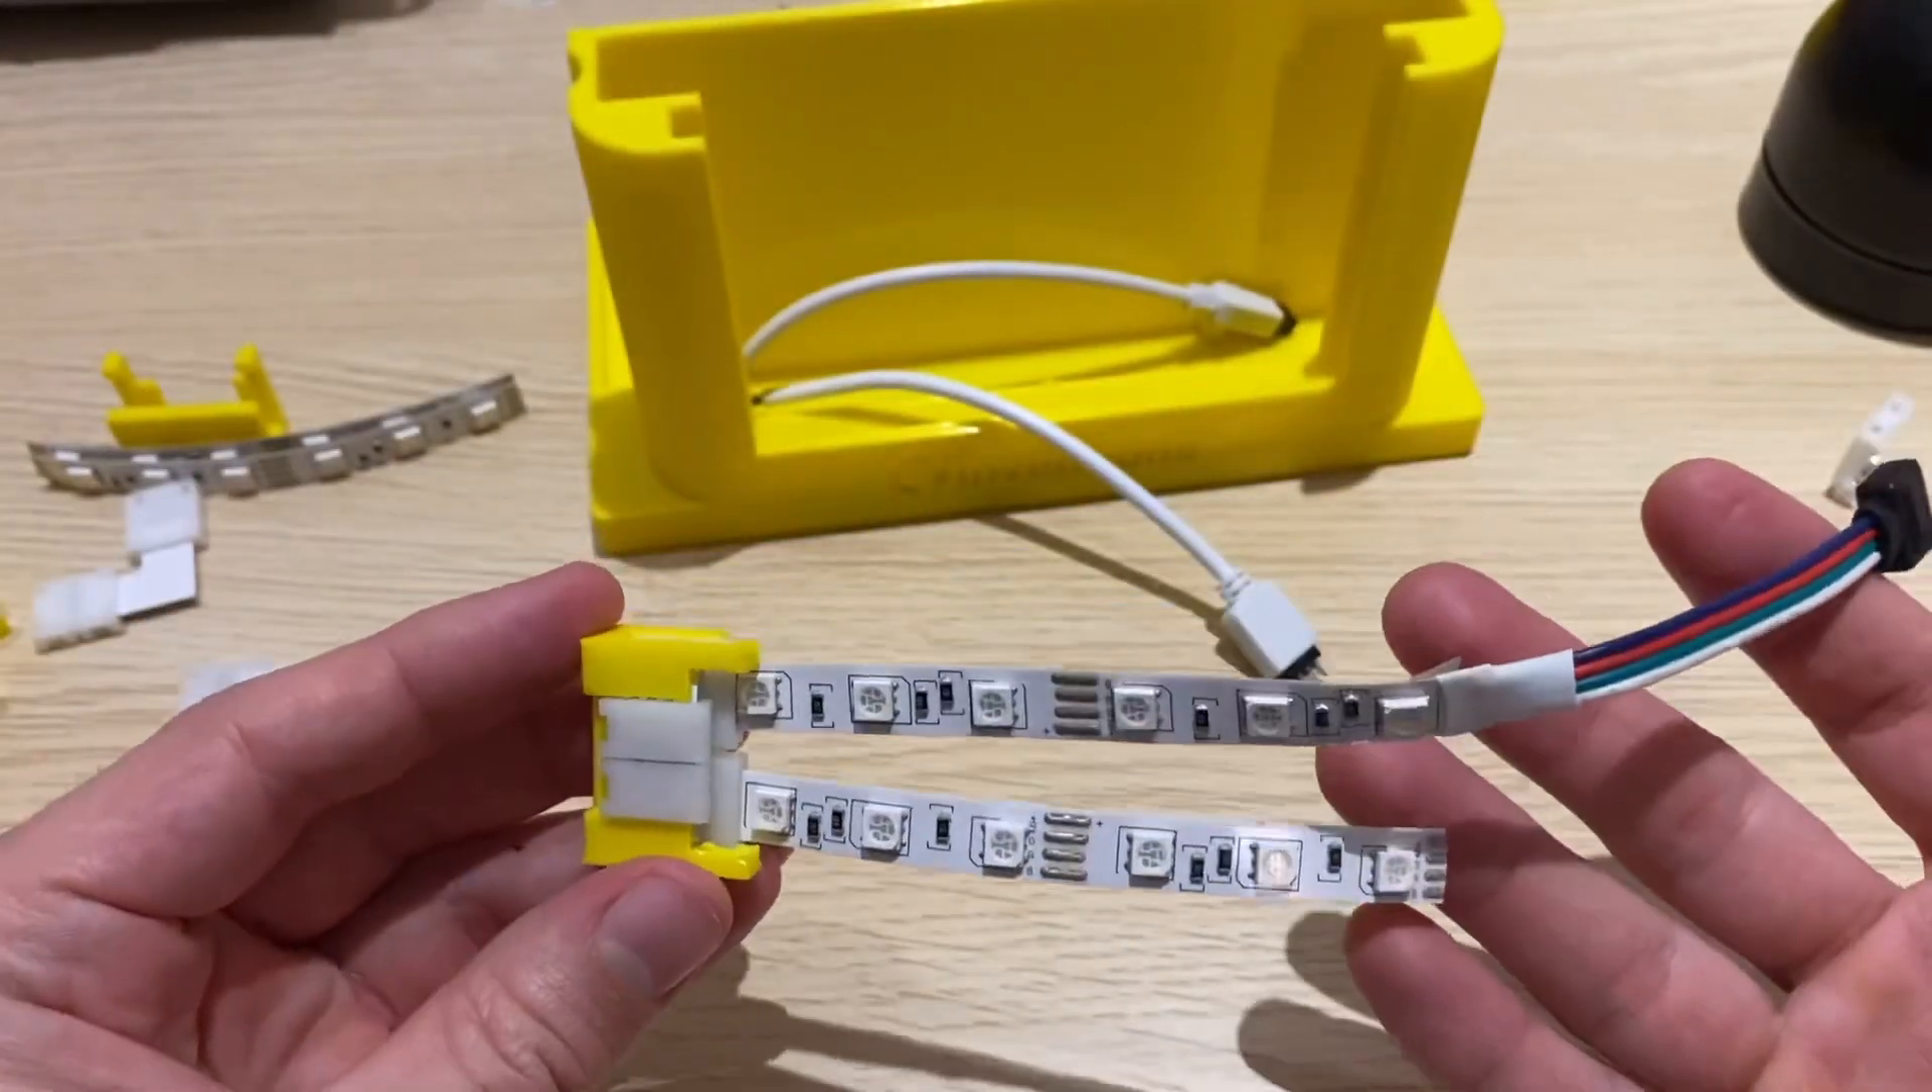And that's the first two rows of our LED matrix.